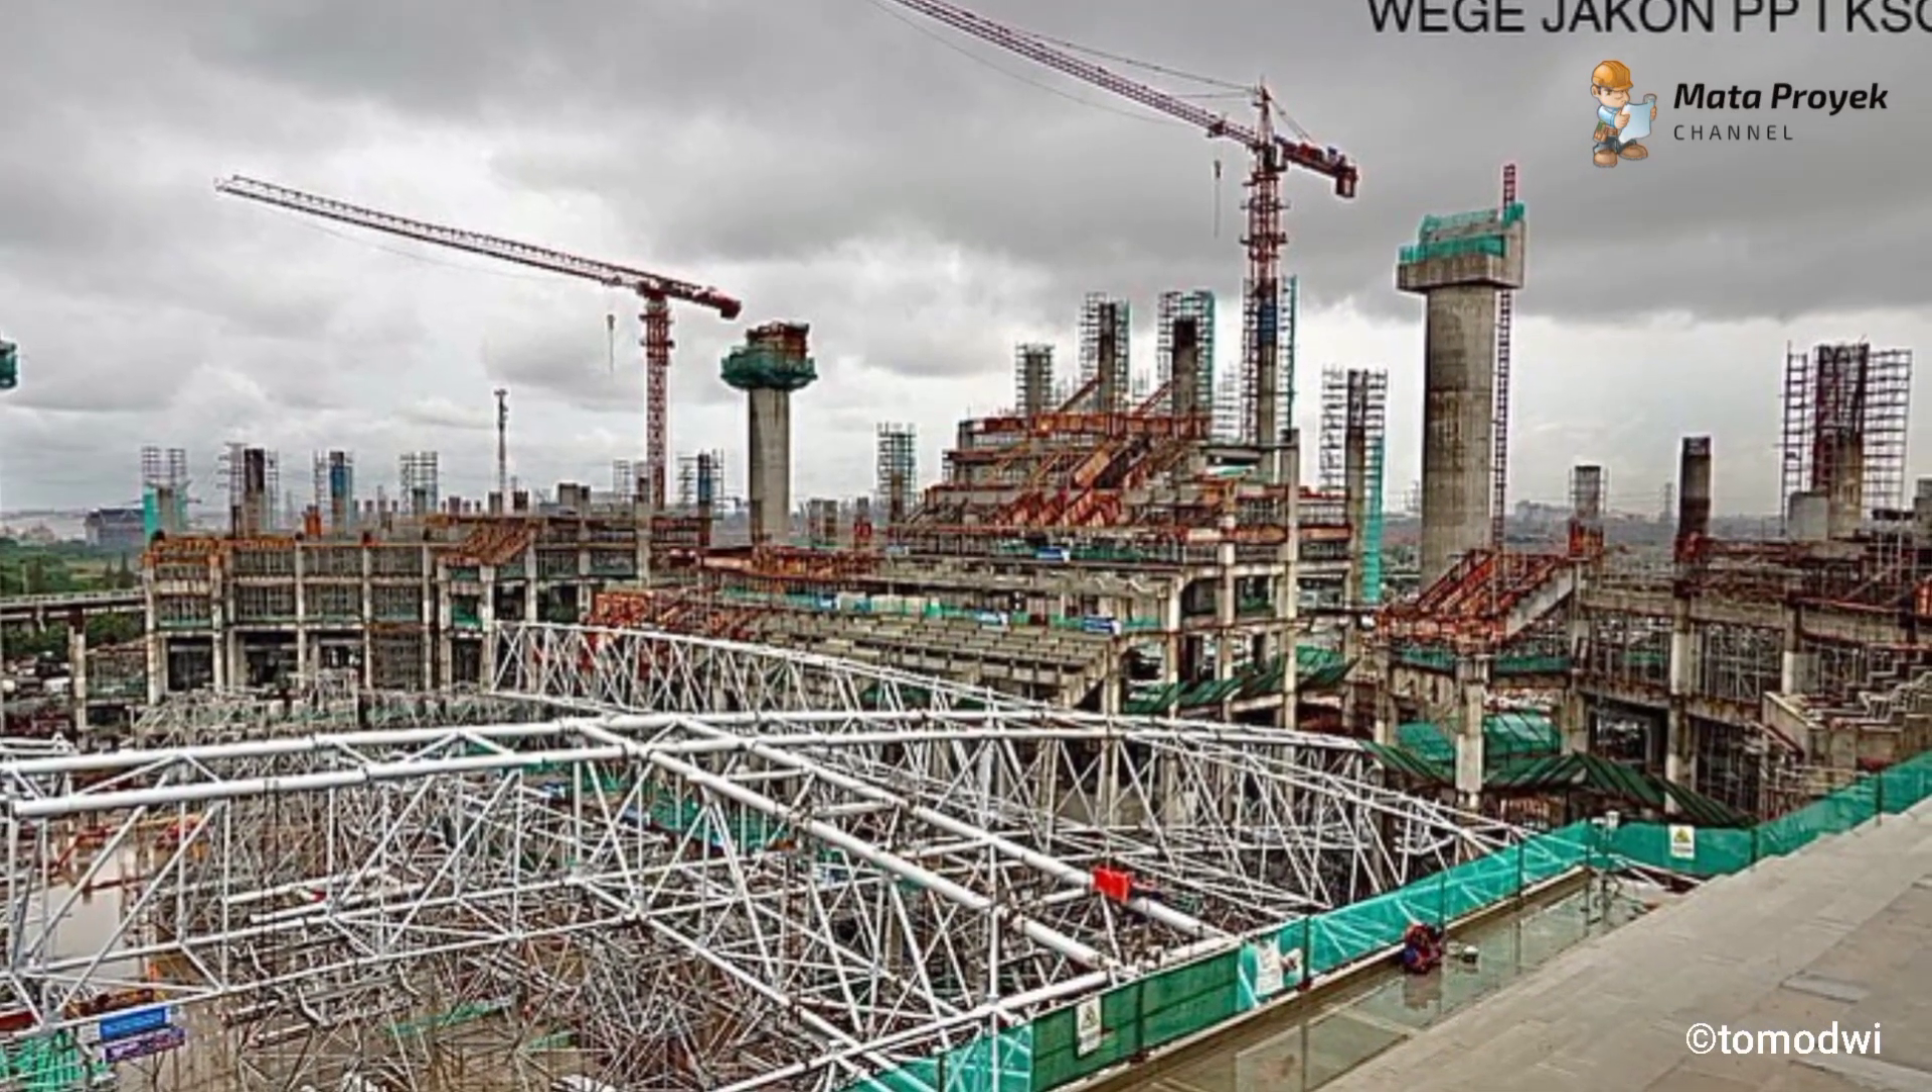Untuk saat ini perakitan kerangka atap Jakarta International Stadium masih dalam perakitan.